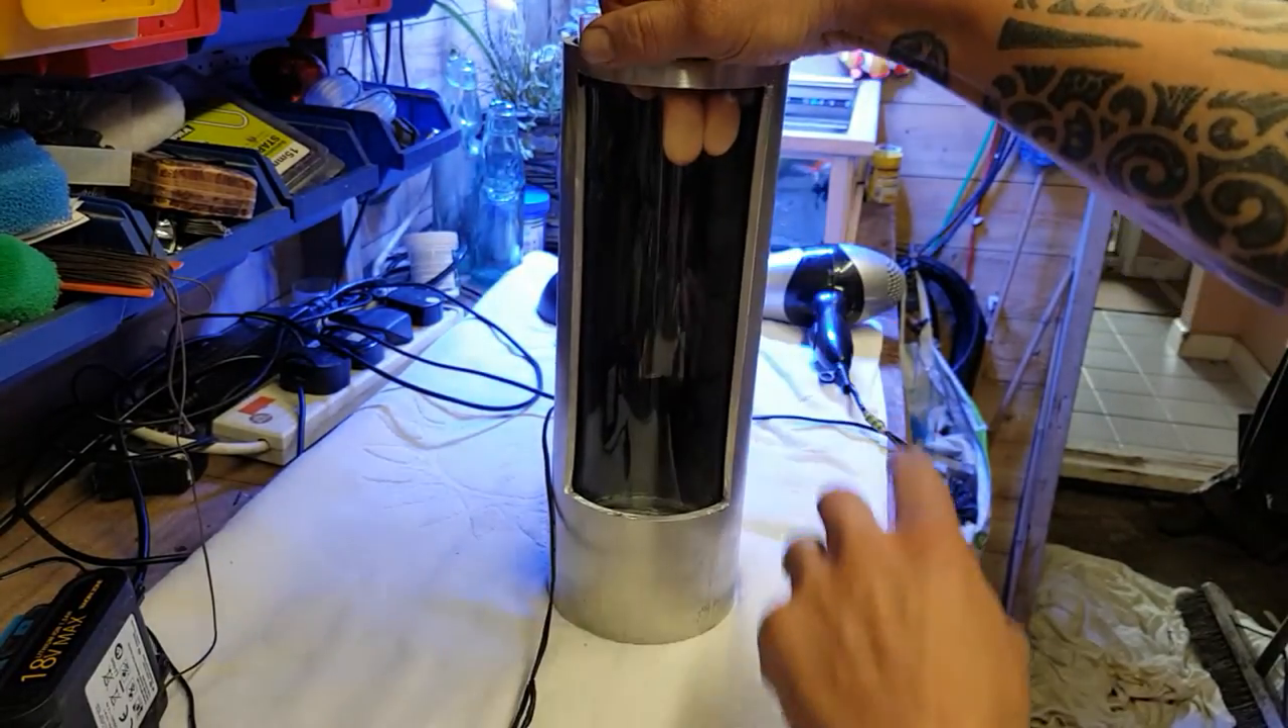As you can see the glass panel now is on the front.